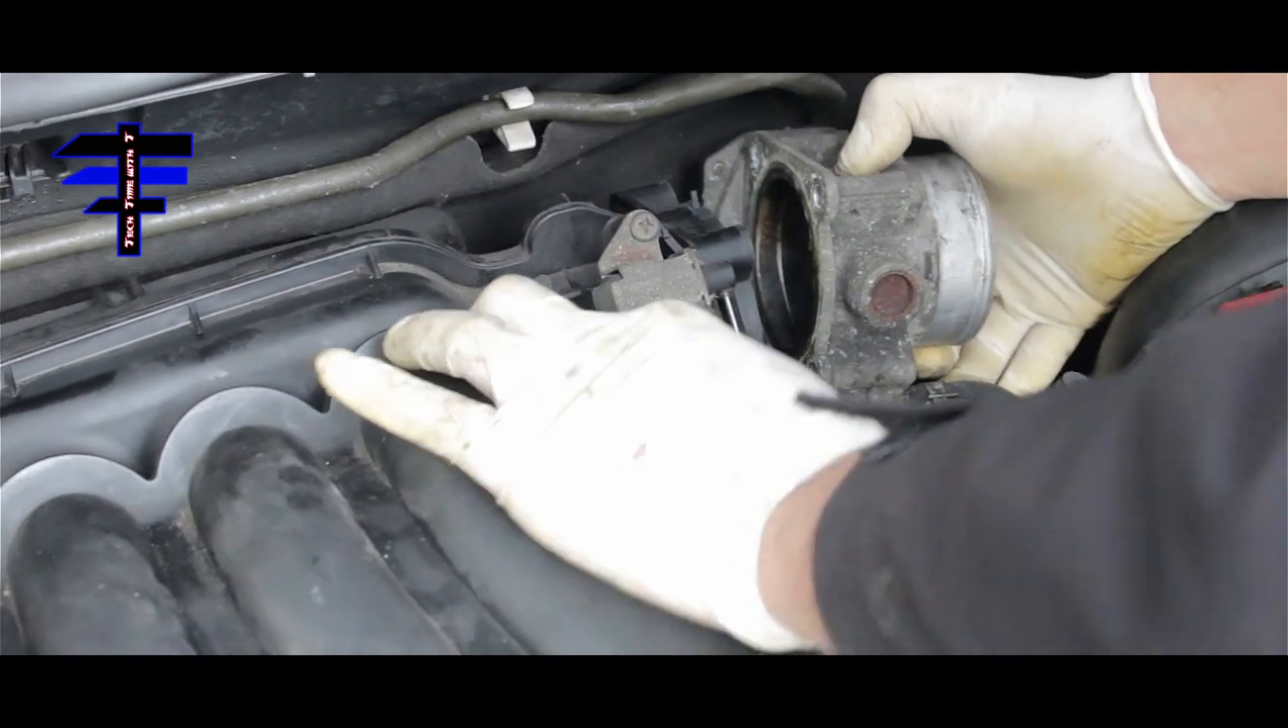Alright, once you get the four bolts out, you can see it's separated. This is the throttle body and the manifold.